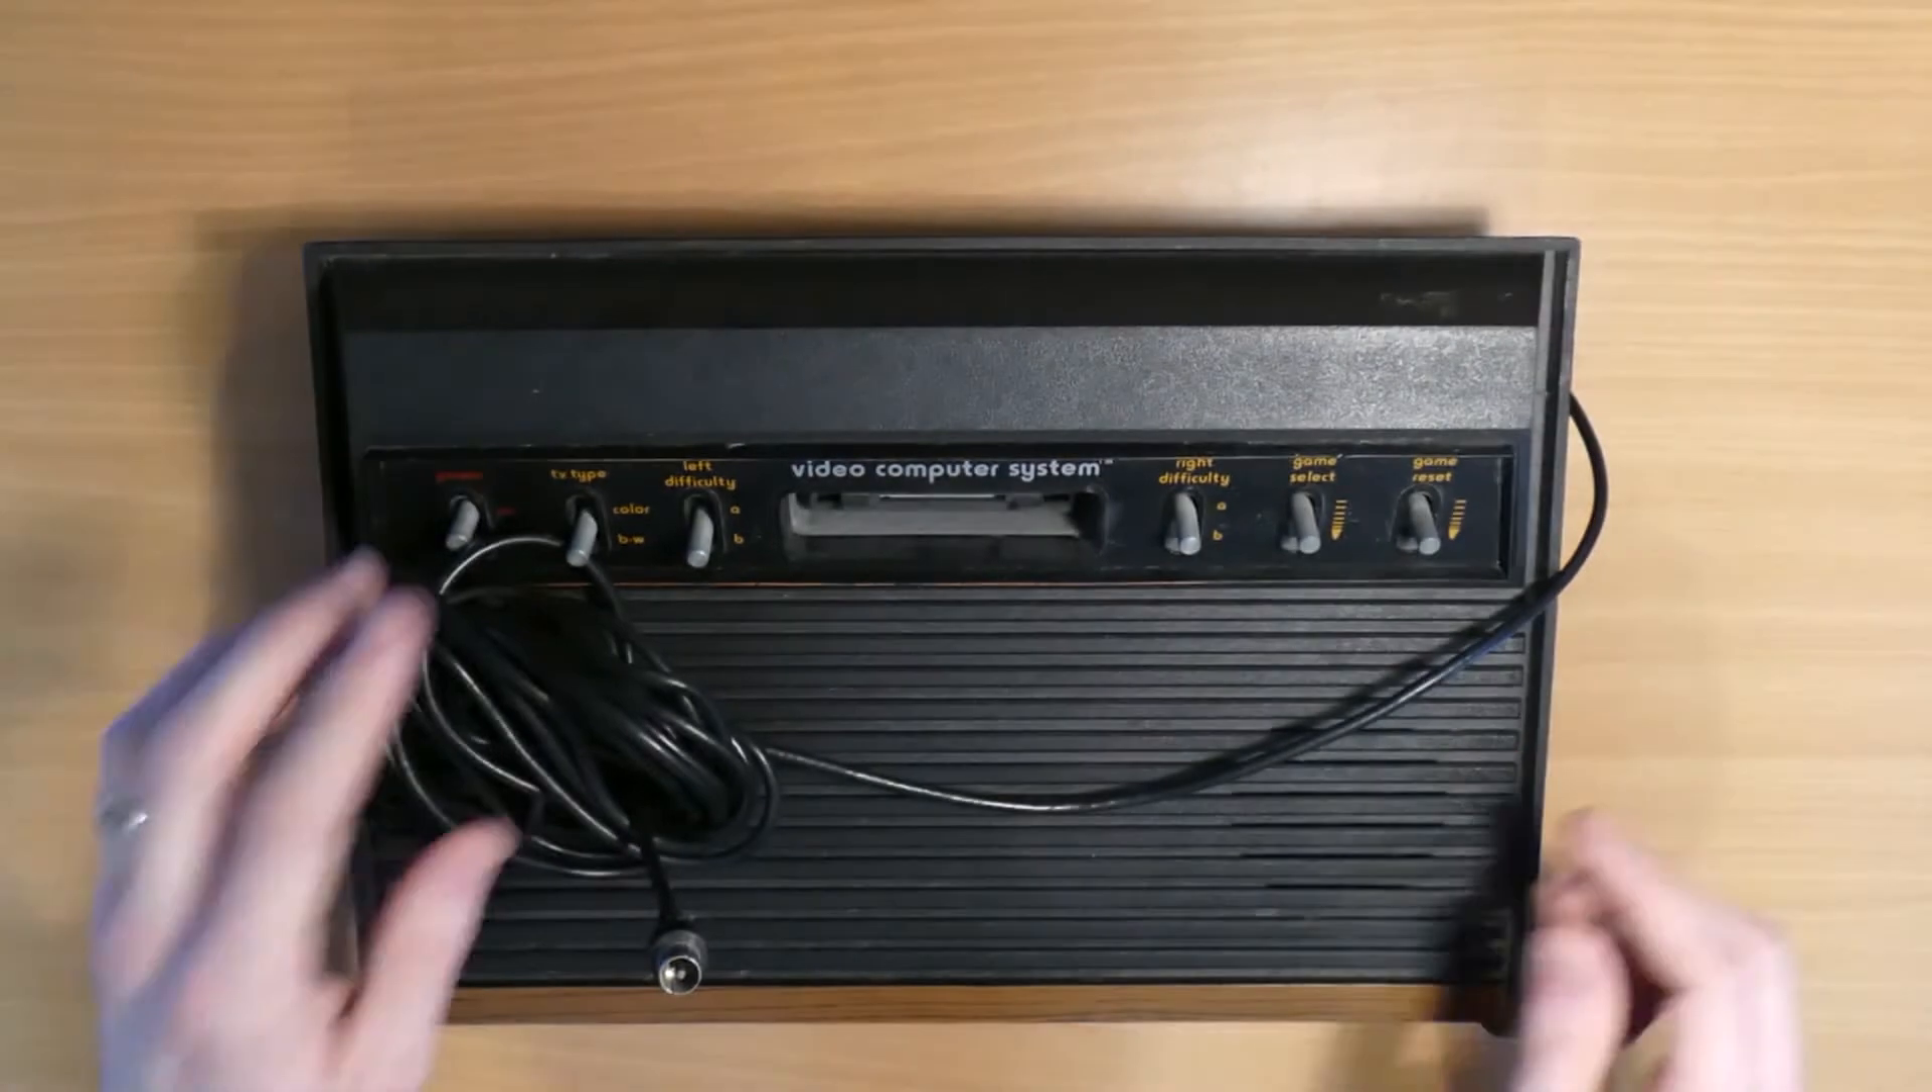So here it is, the Atari 2600. As you can see, it still has its original RF cable attached, so we'll remove that.